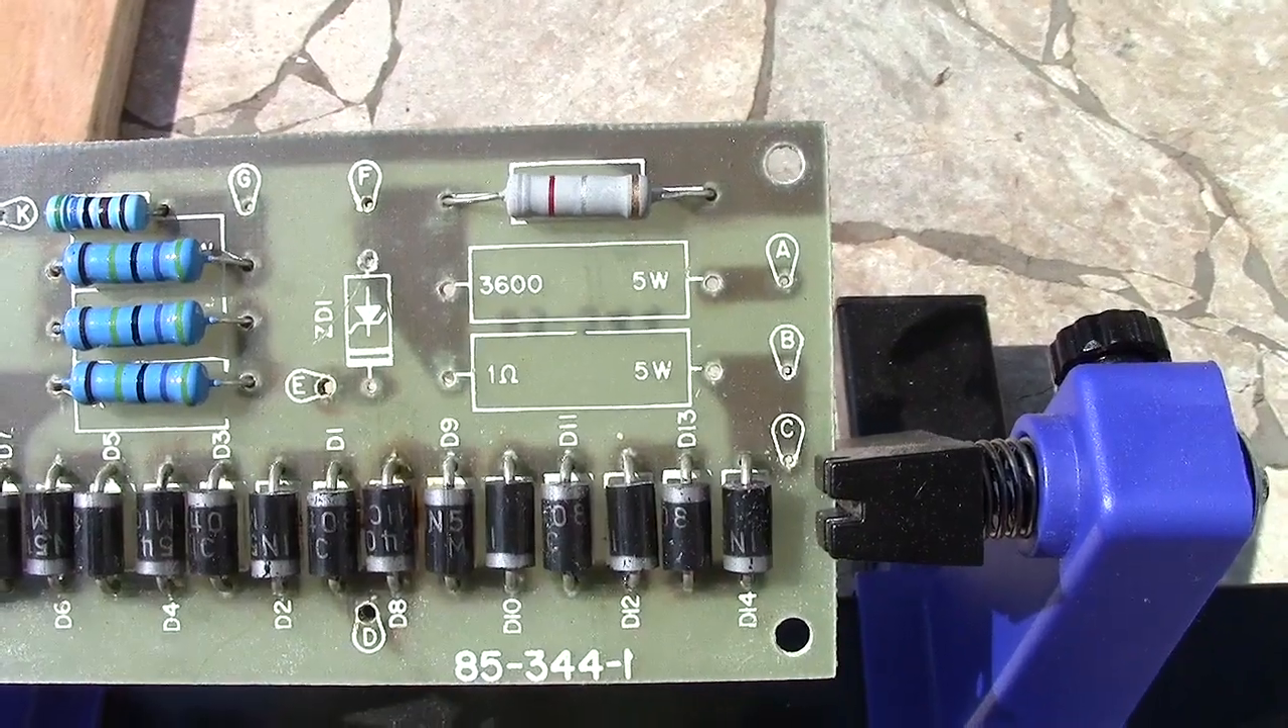I repopulated them with the 5408 3 amp diodes and I replaced all the resistors with metal film resistors and I haven't replaced the 3 .6 K yet and the one ohm.